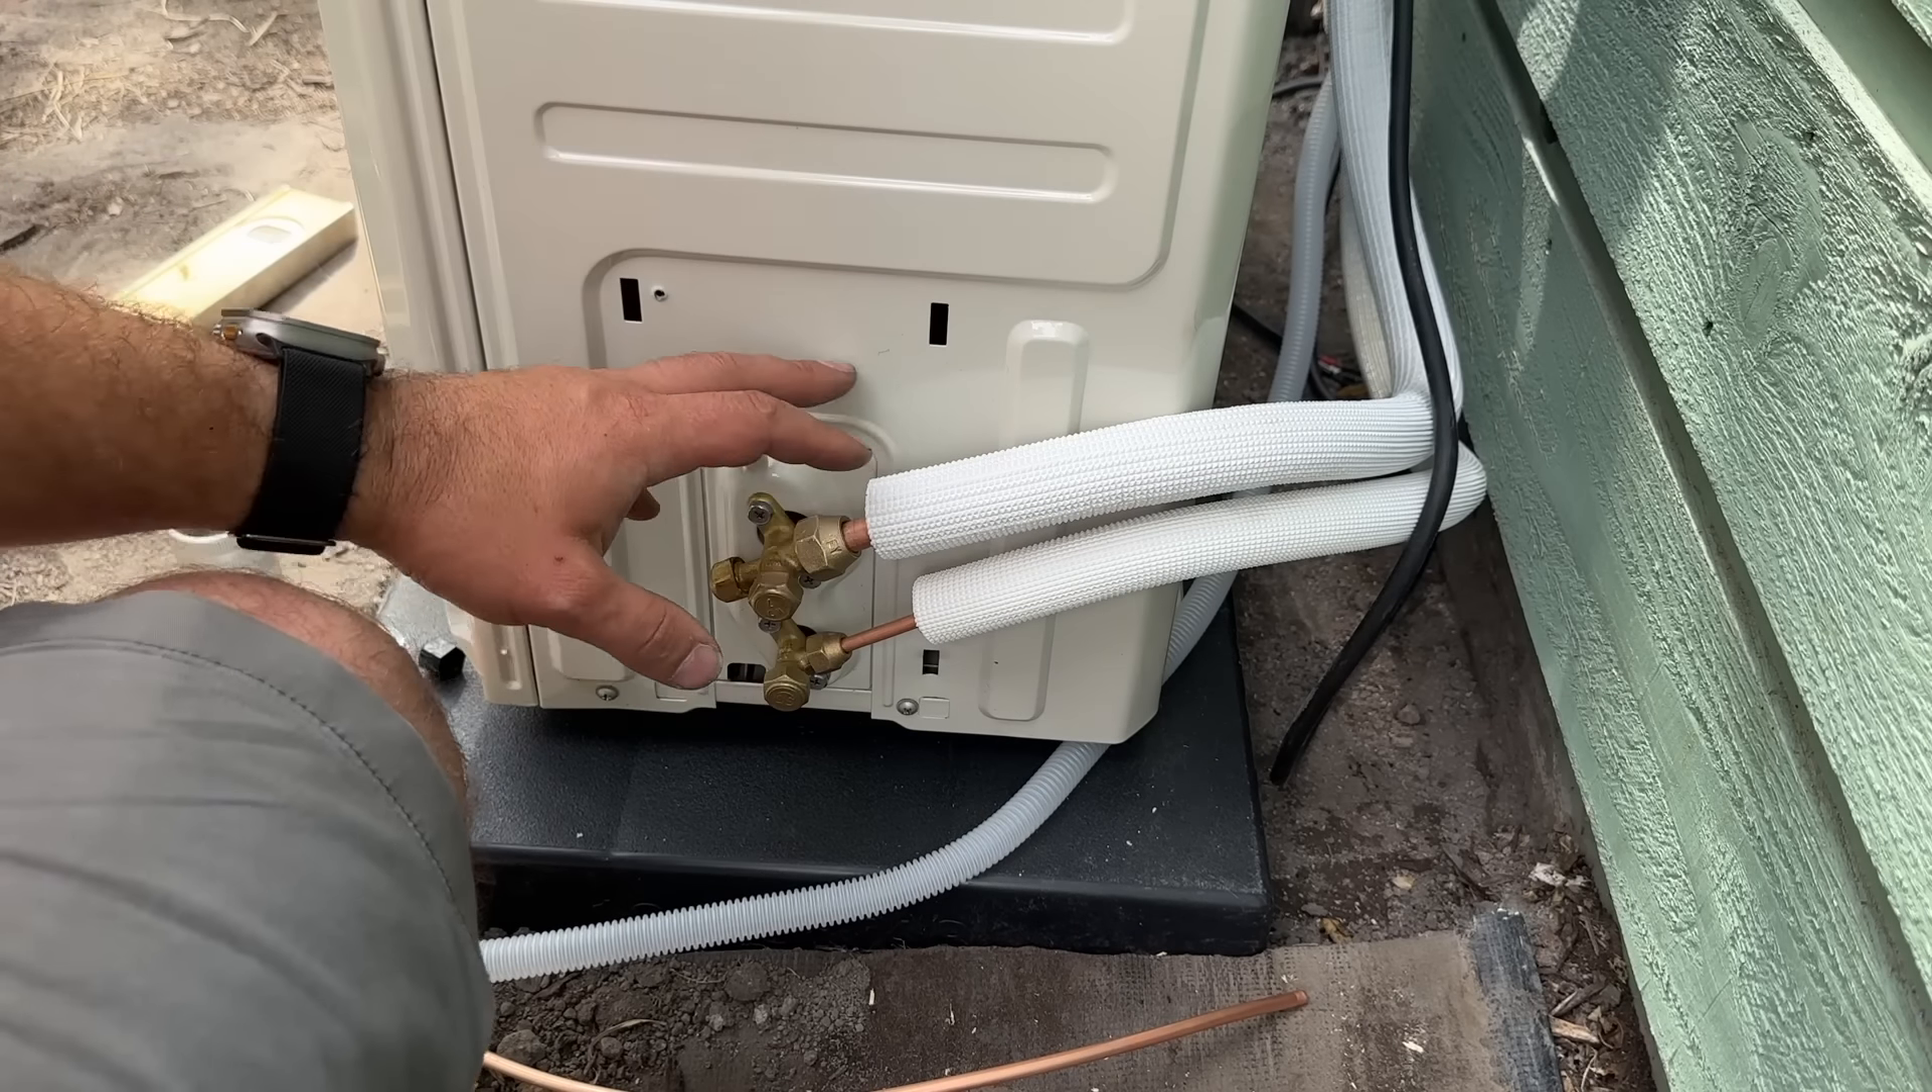All right, so our lines are fully connected.